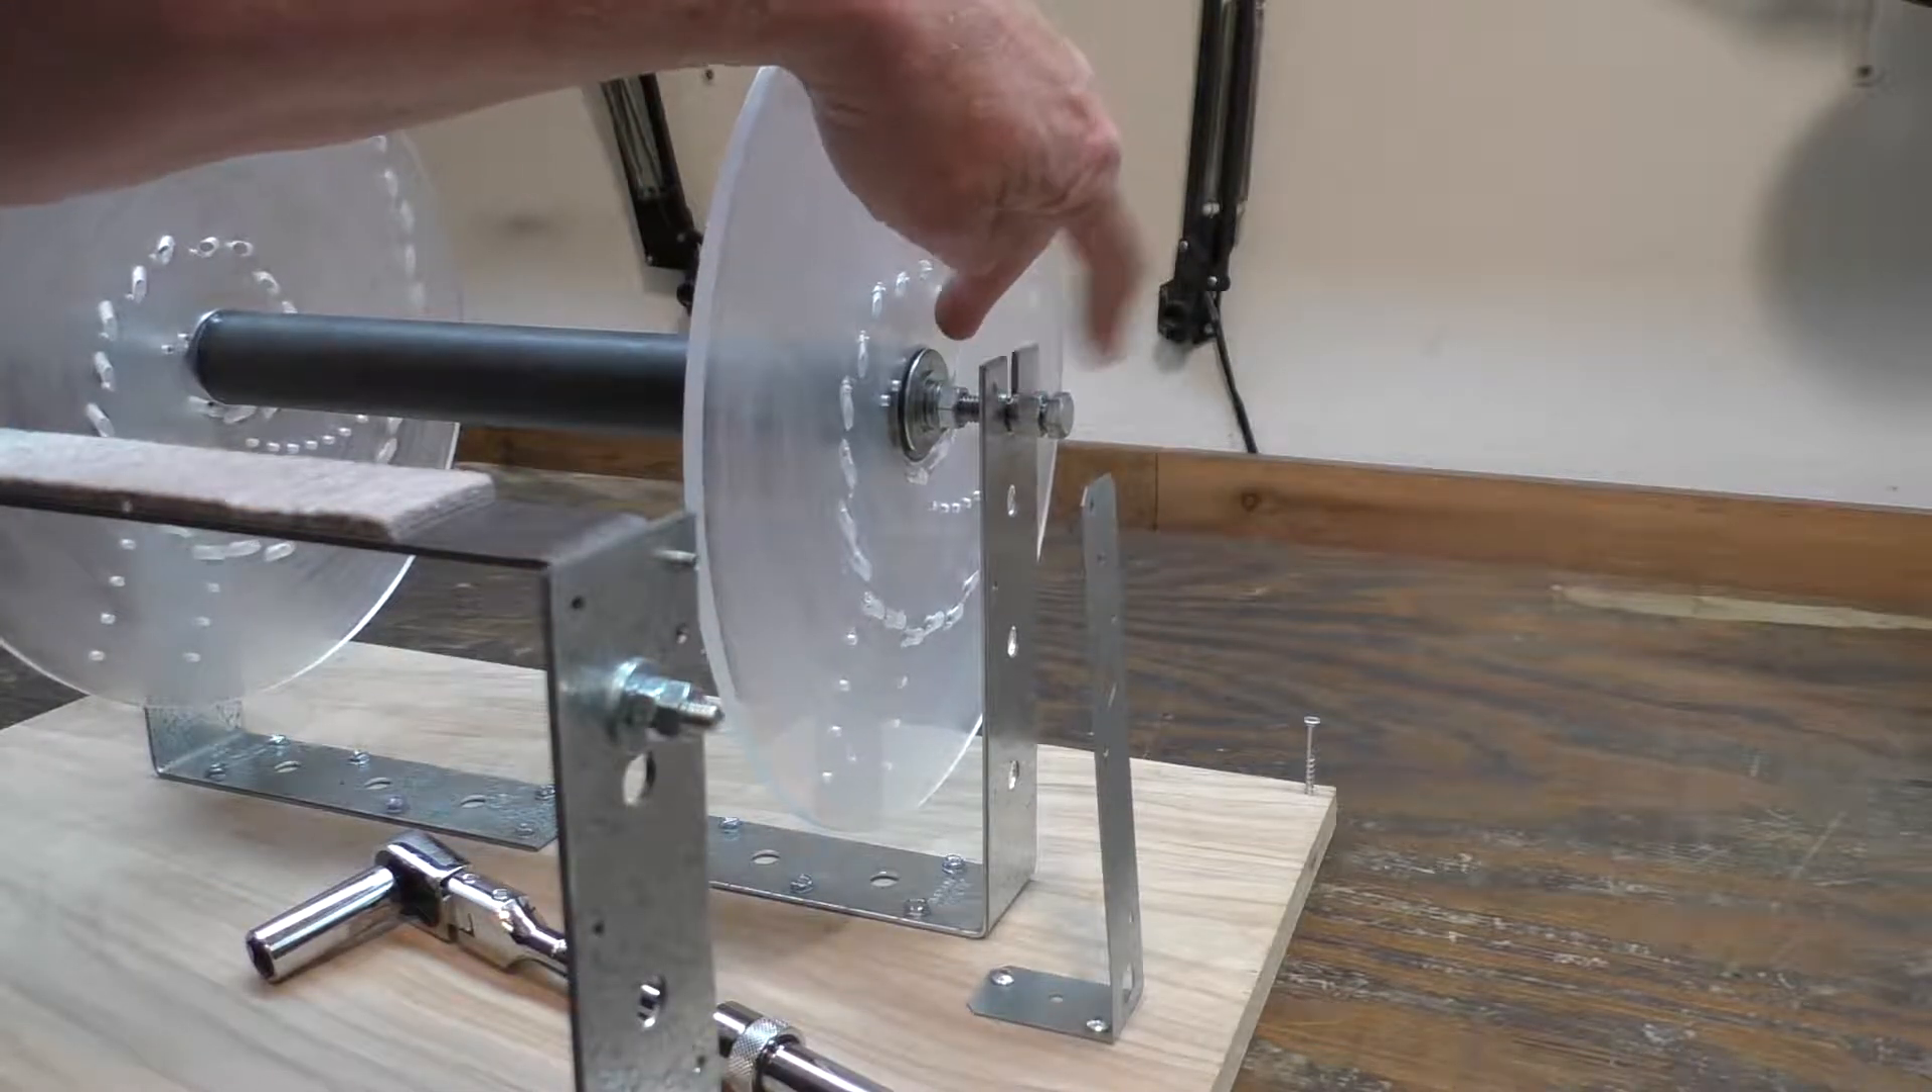On this side what I've done is I've left the self locking nut on the outside of the bracket.